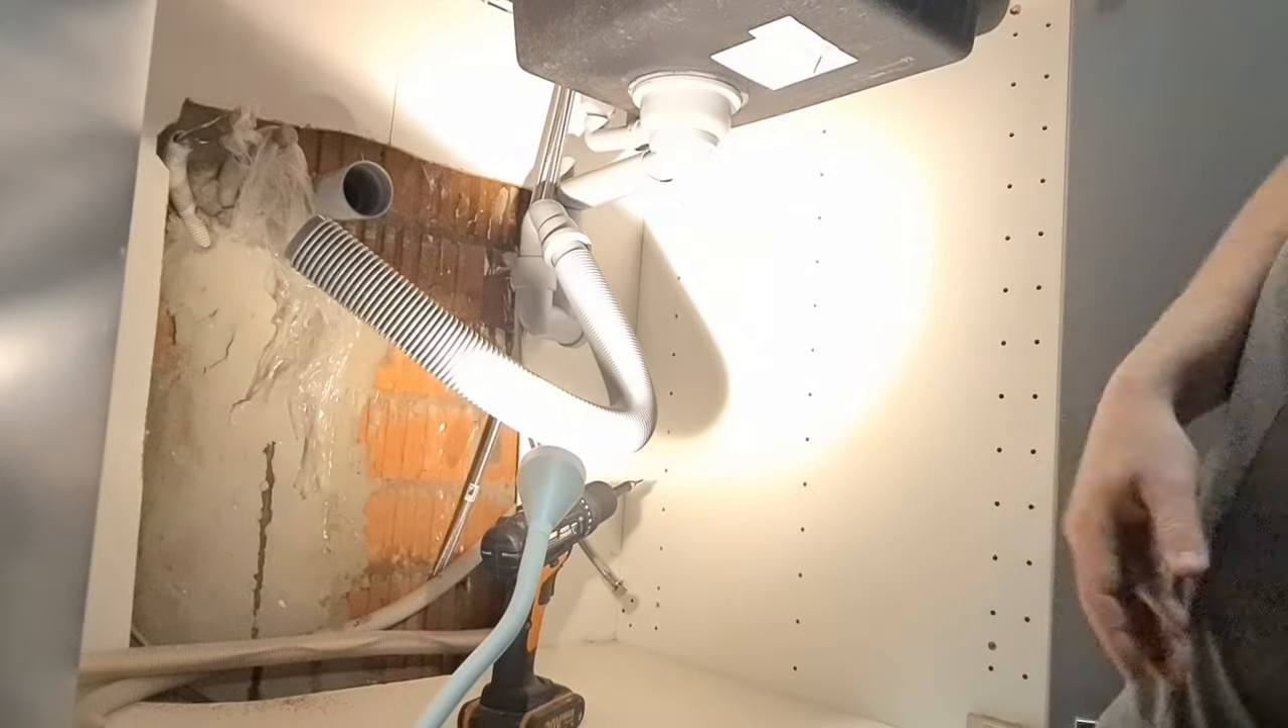So now we can see that the lower part of the sink is installed.